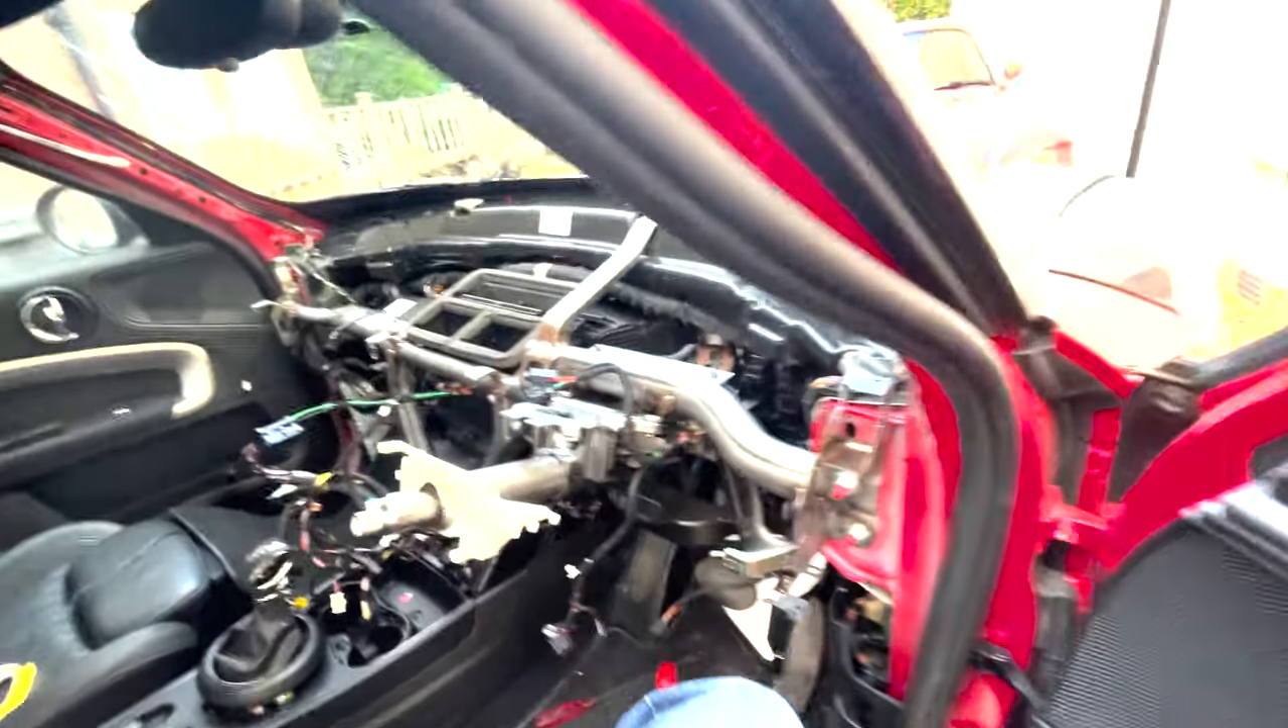This is what we're left with. Dashboard all removed and it doesn't look too complicated to be fair.